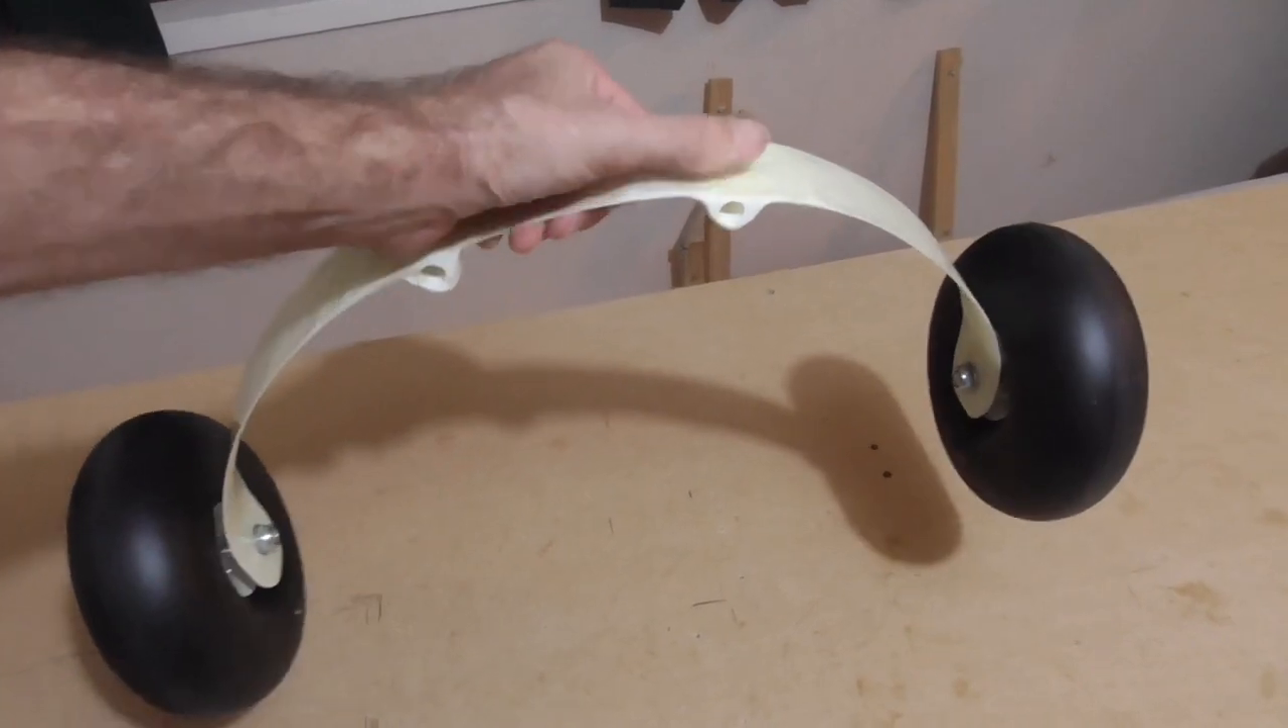Okay, here's the landing gear all put together now.